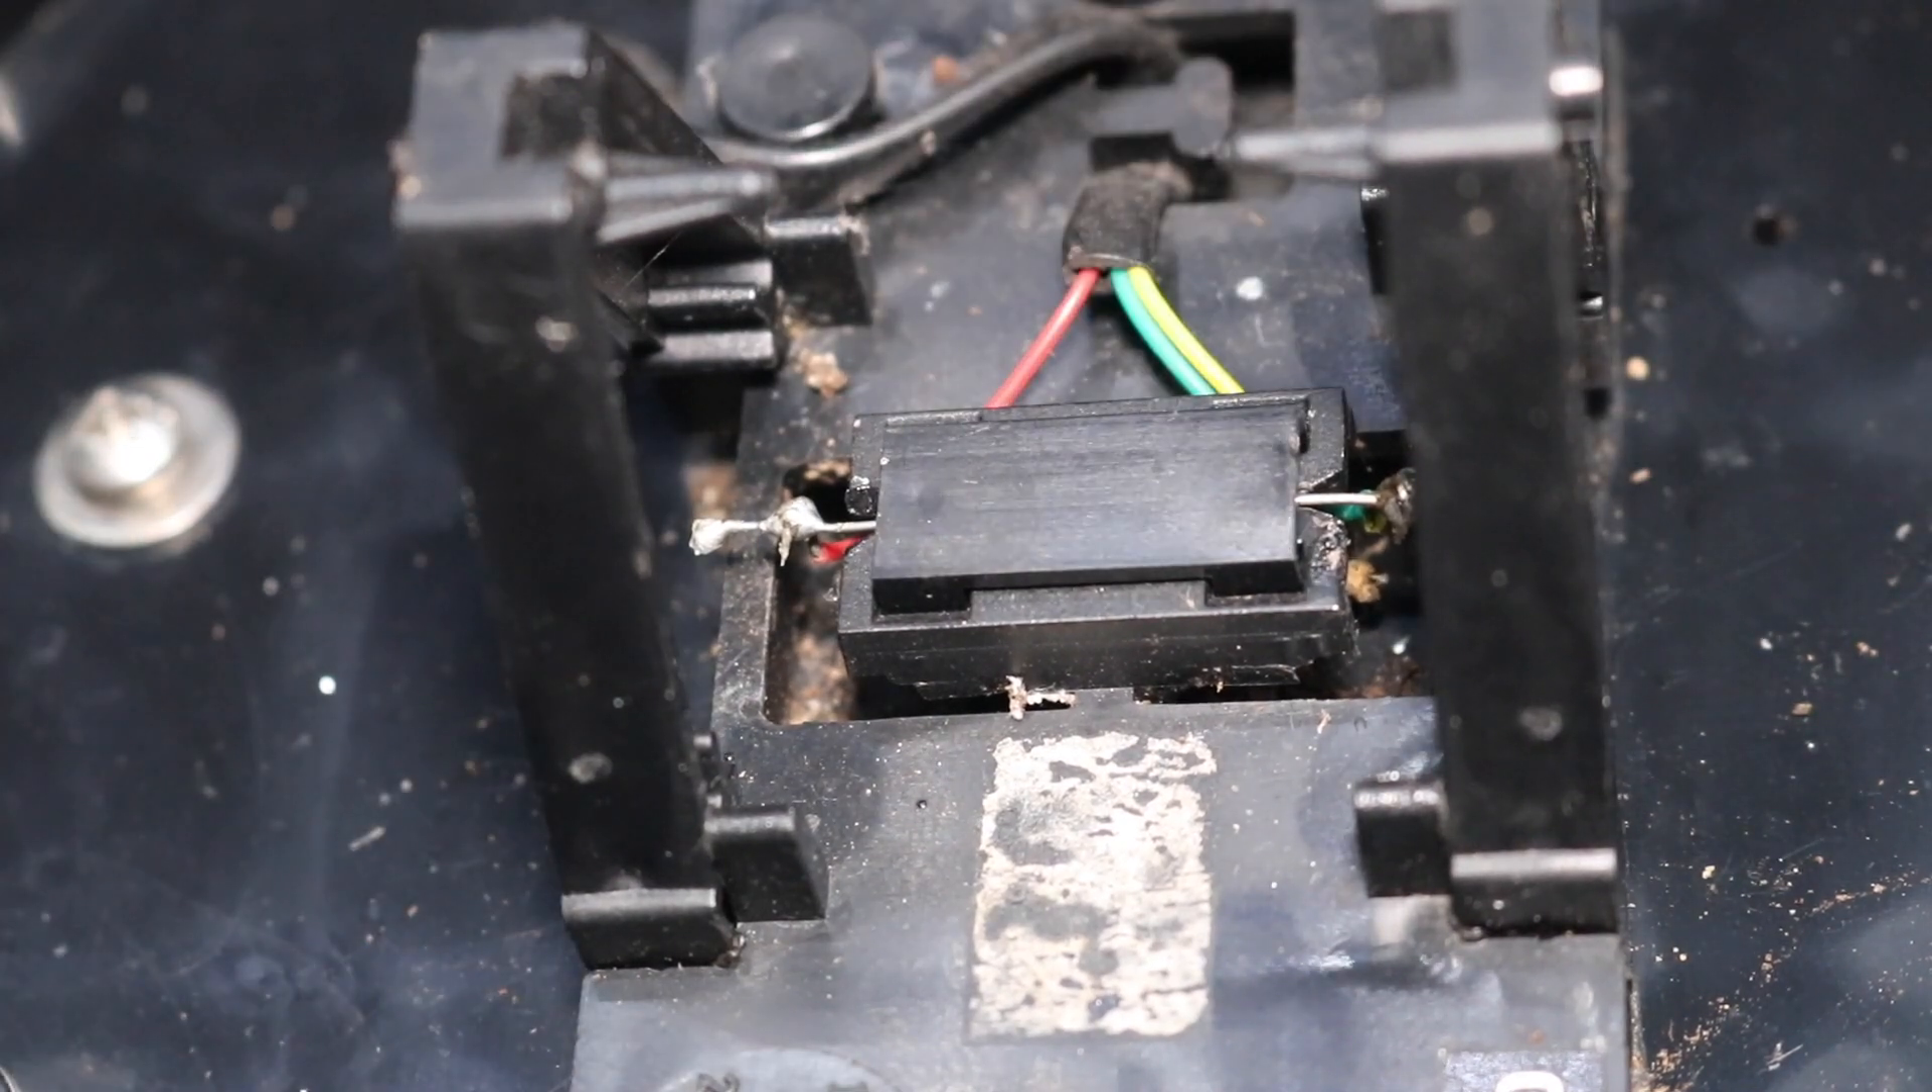Okay, that black cover's back on.